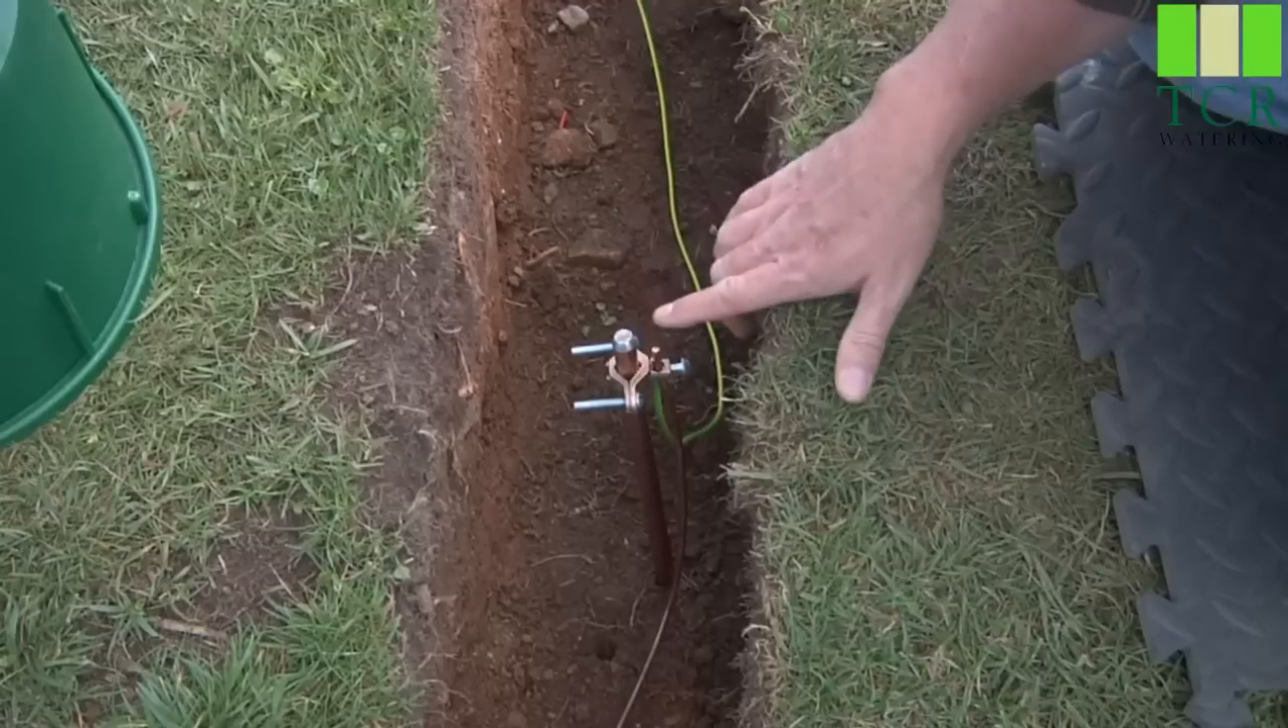And we've ran that copper wire in smooth sweeps over here to this grounding rod.